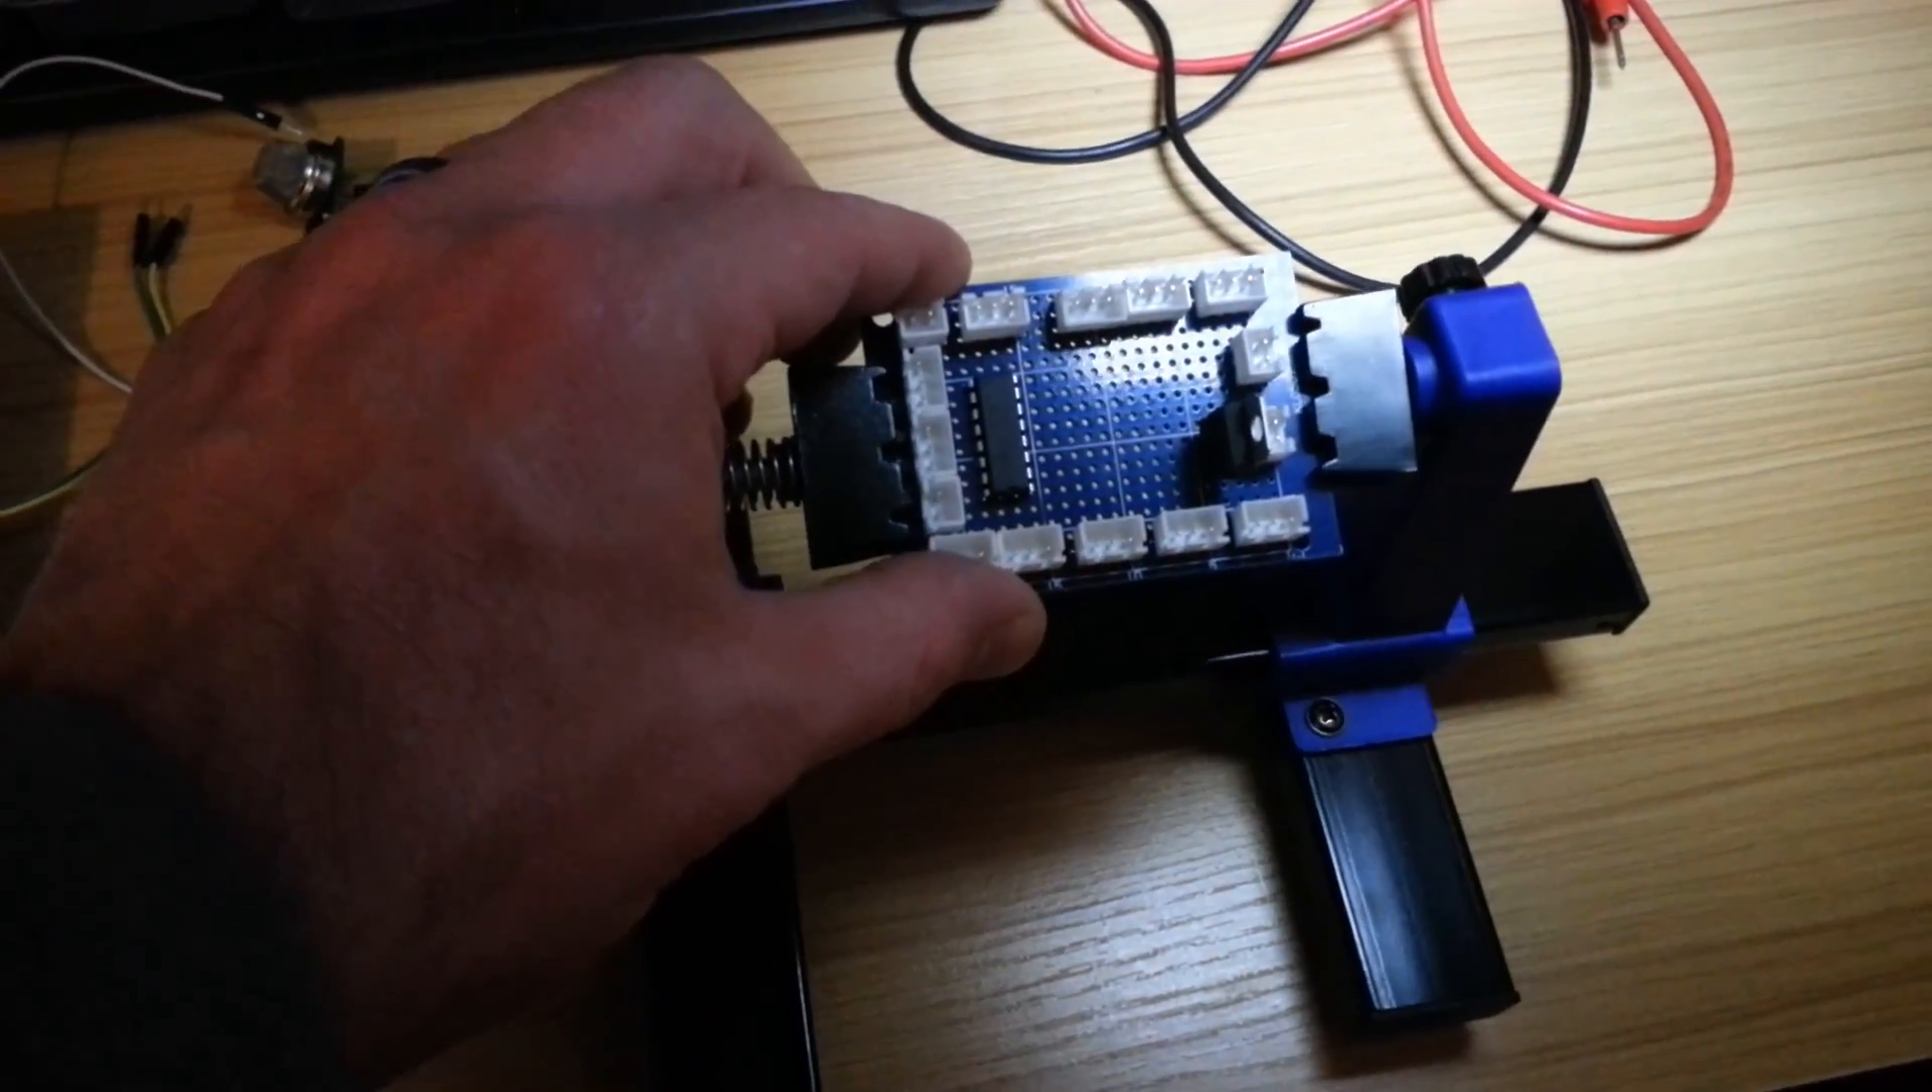I have my circuit board holder right here and I have my perforated circuit board in there already and I've already started putting in parts here.